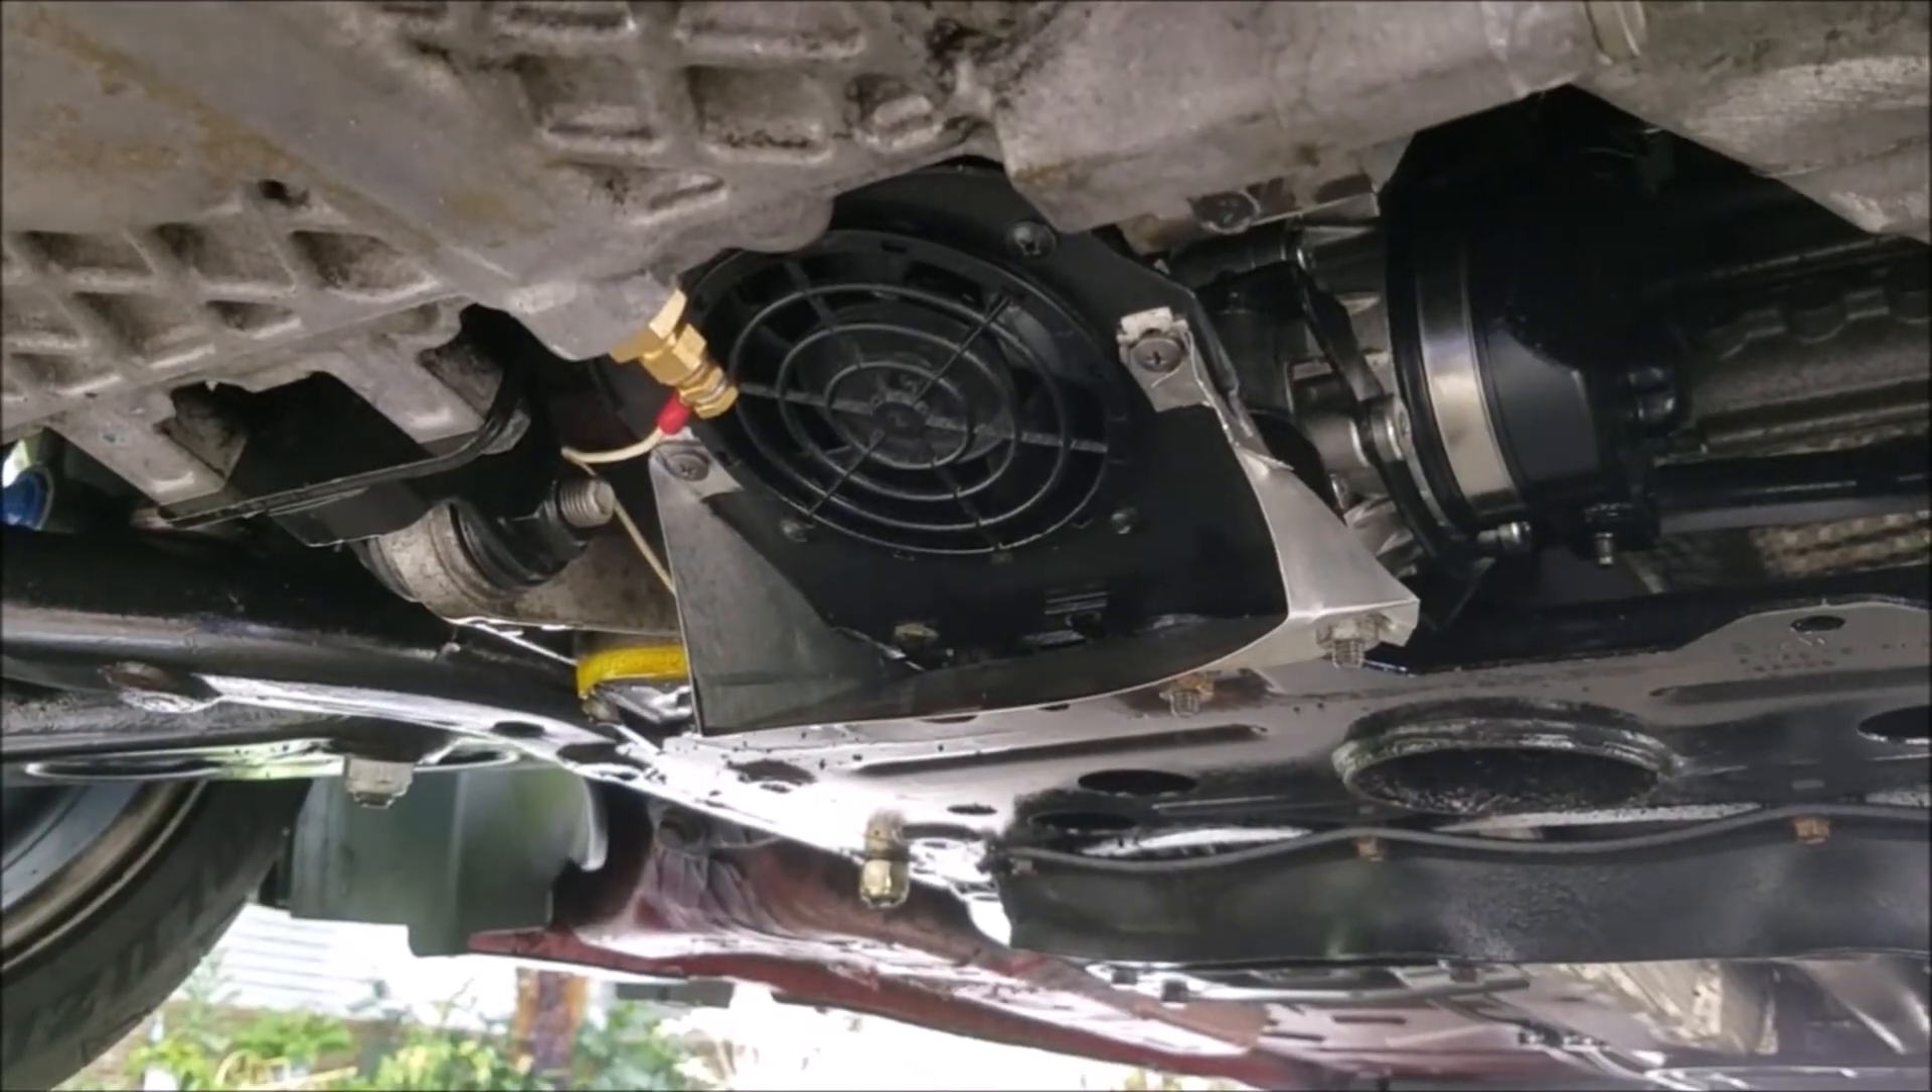Here you can see my vent underneath the car so it's attached at four different locations.